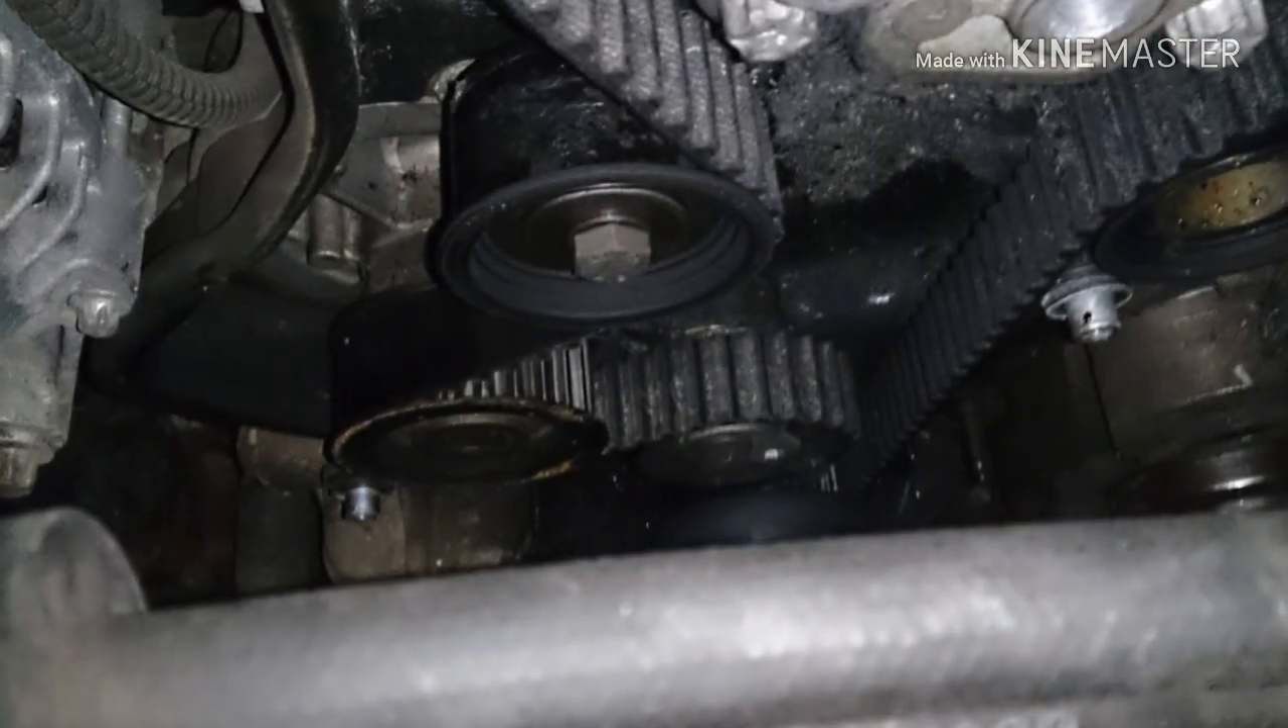So hier ist der riemen noch montiert da sieht man wie das noch aussieht mit dem alten riemen.